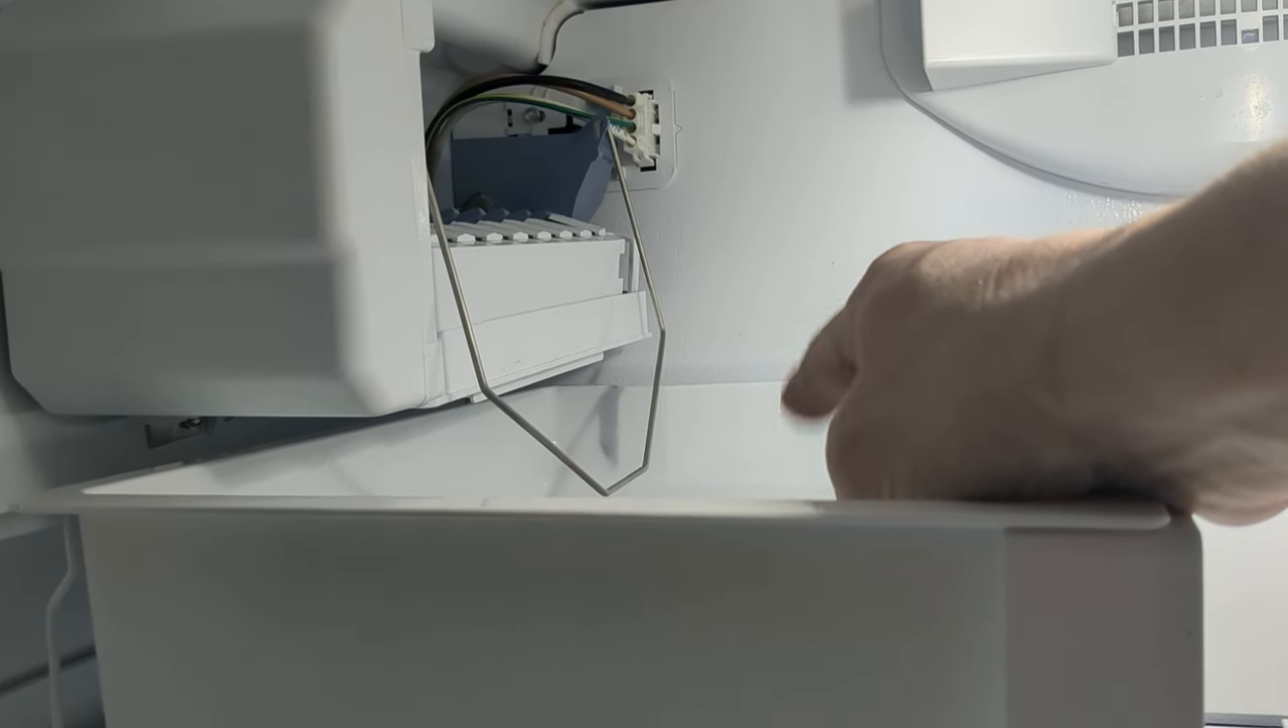All right we've got the ice maker installed.